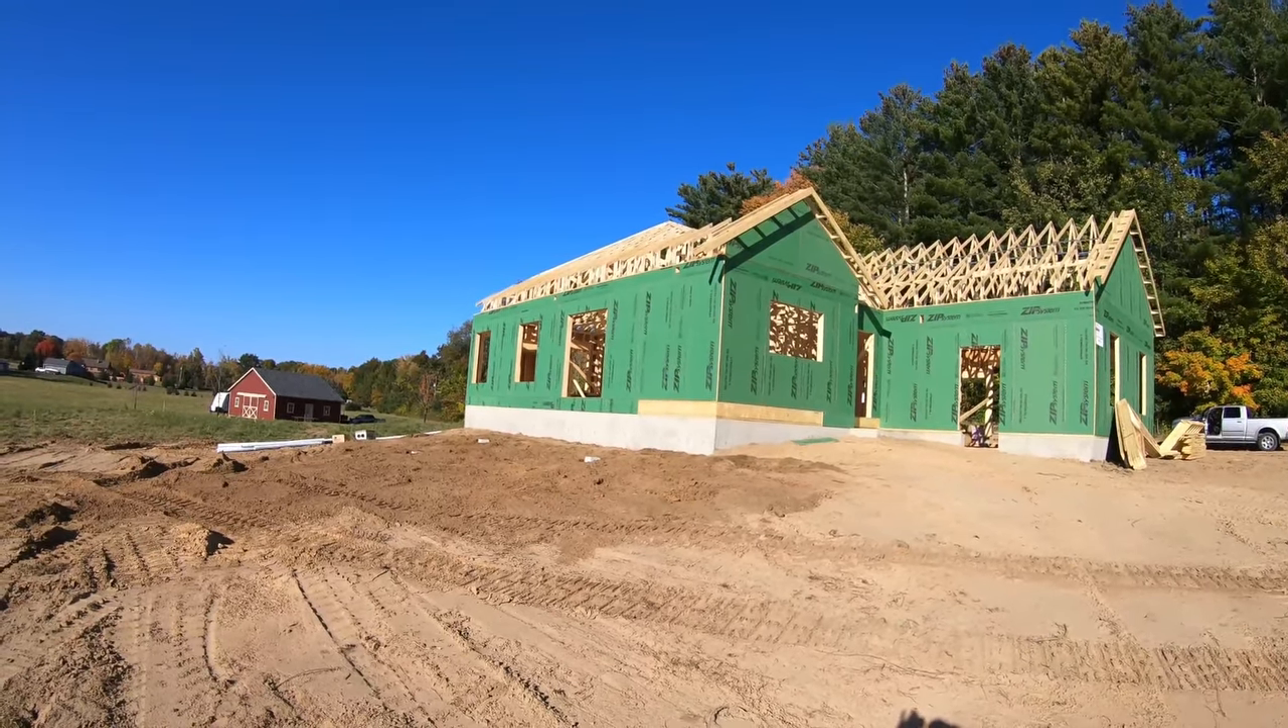There's the house all framed up.